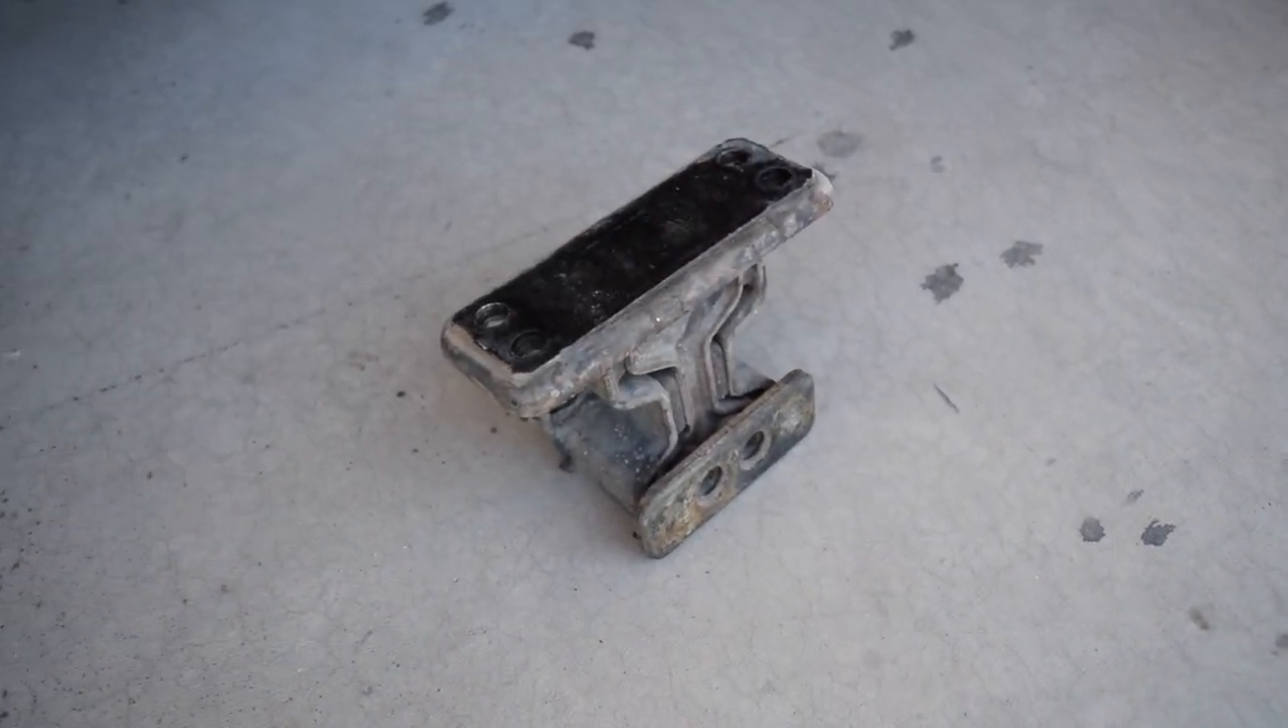All right, so you can see we got the old mount out to the right here.